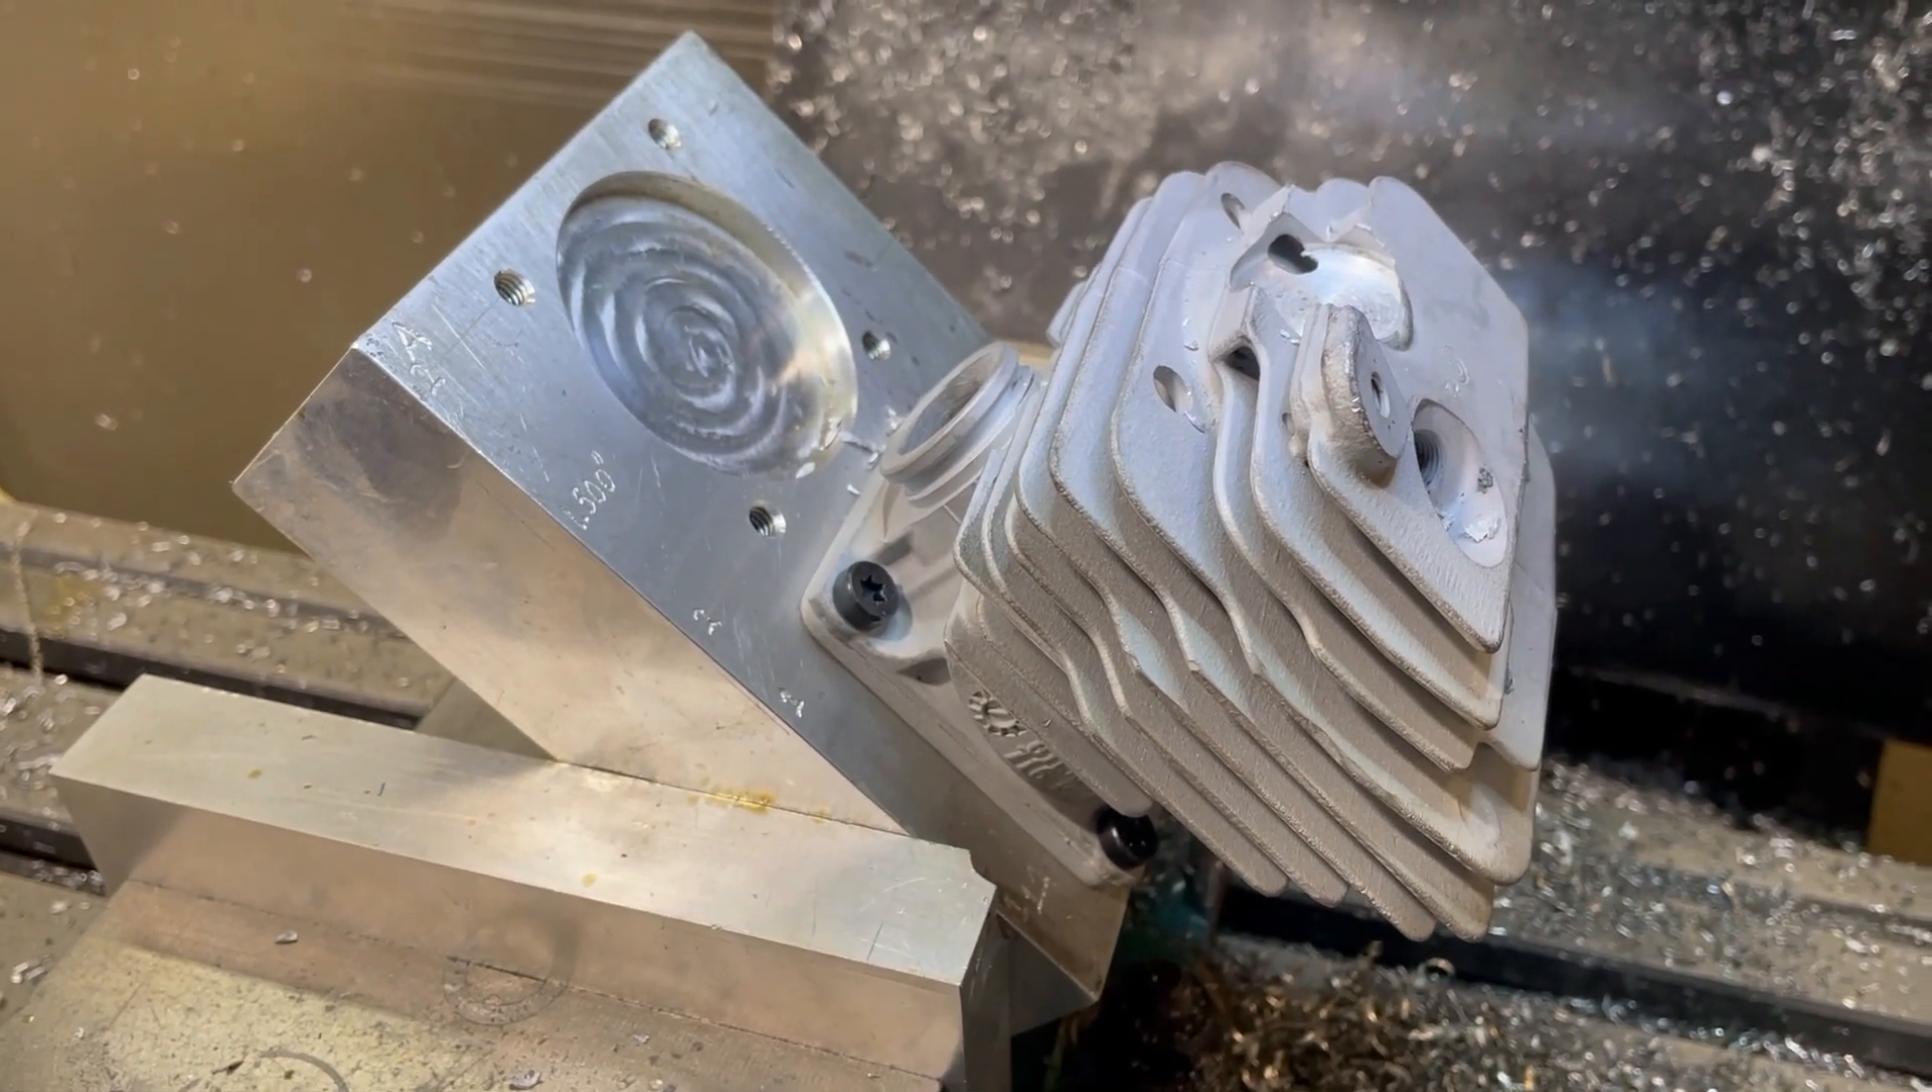So you can see I got a big aluminum plate clamped into the vise here with holes drilled in it to hold the cylinder down.